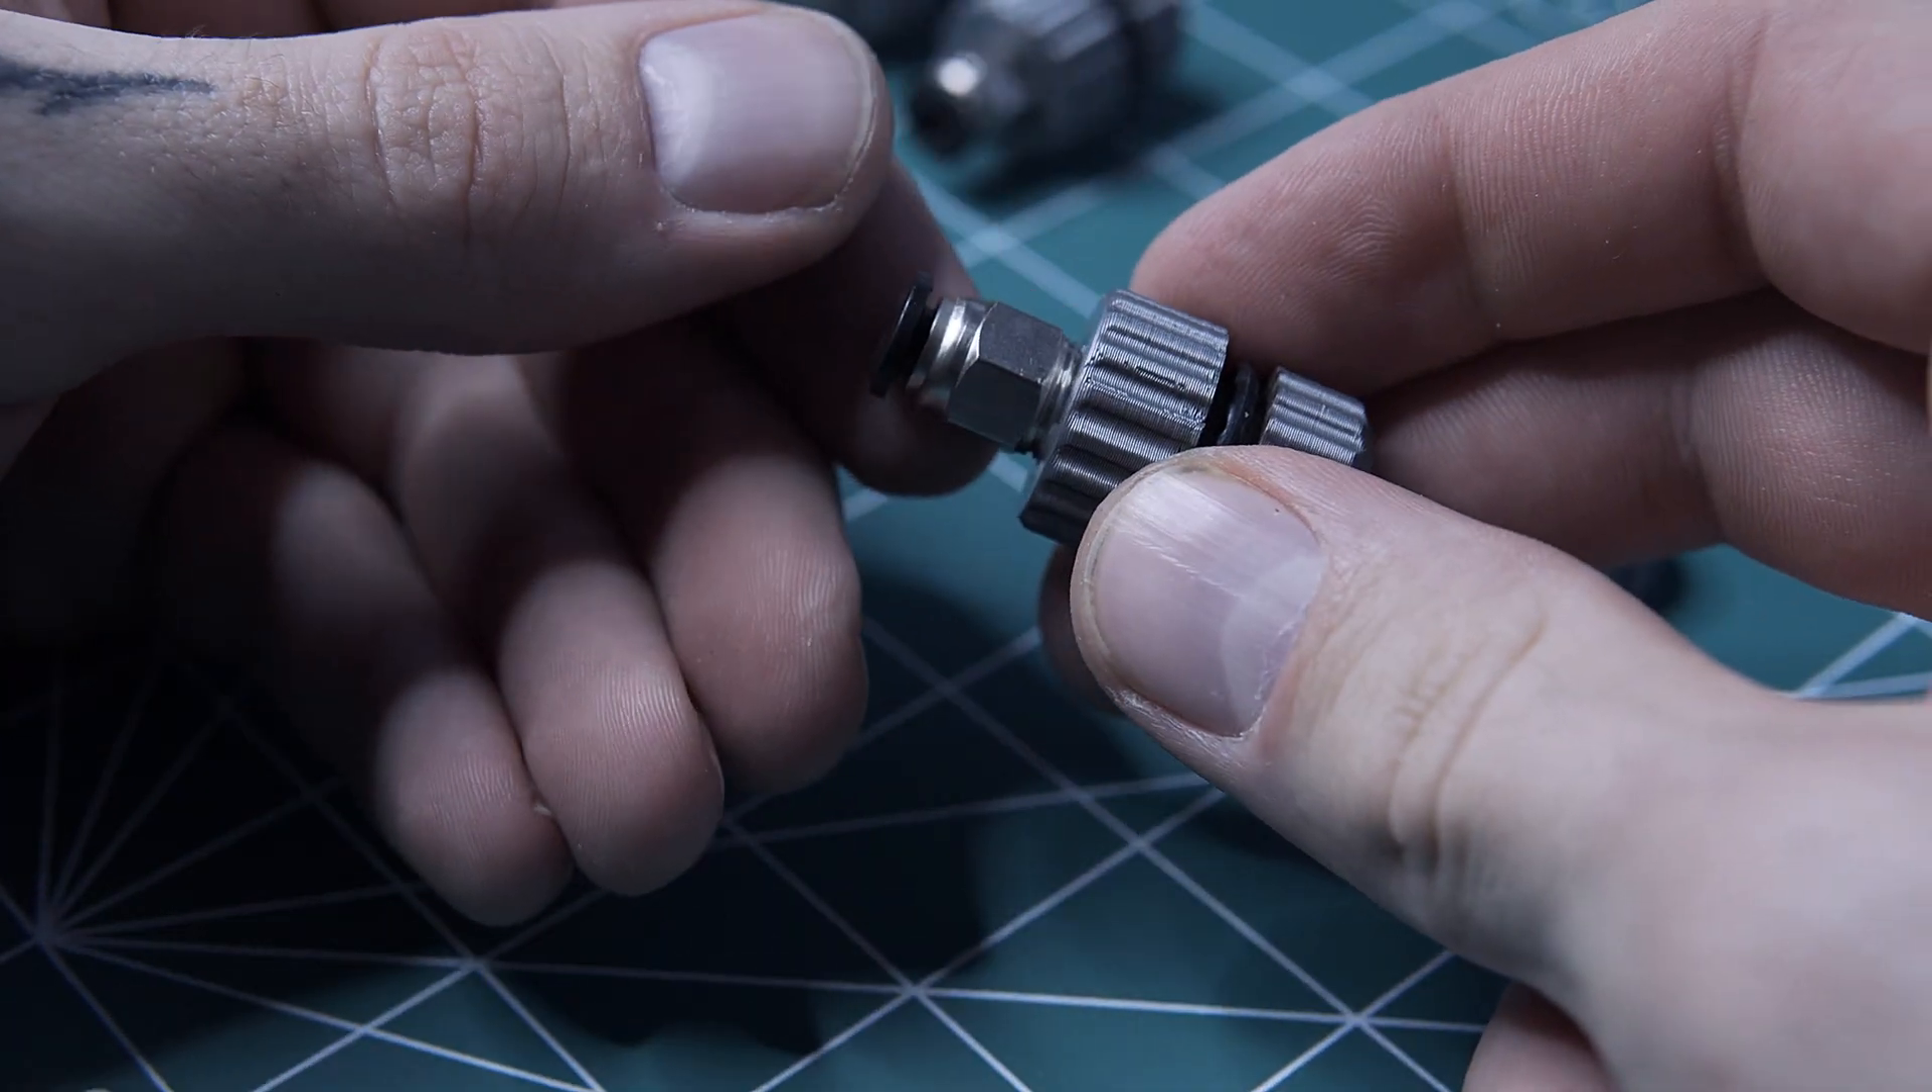Our M10 tube fitting just screws right into the front of it, fits real nice, looks clean.